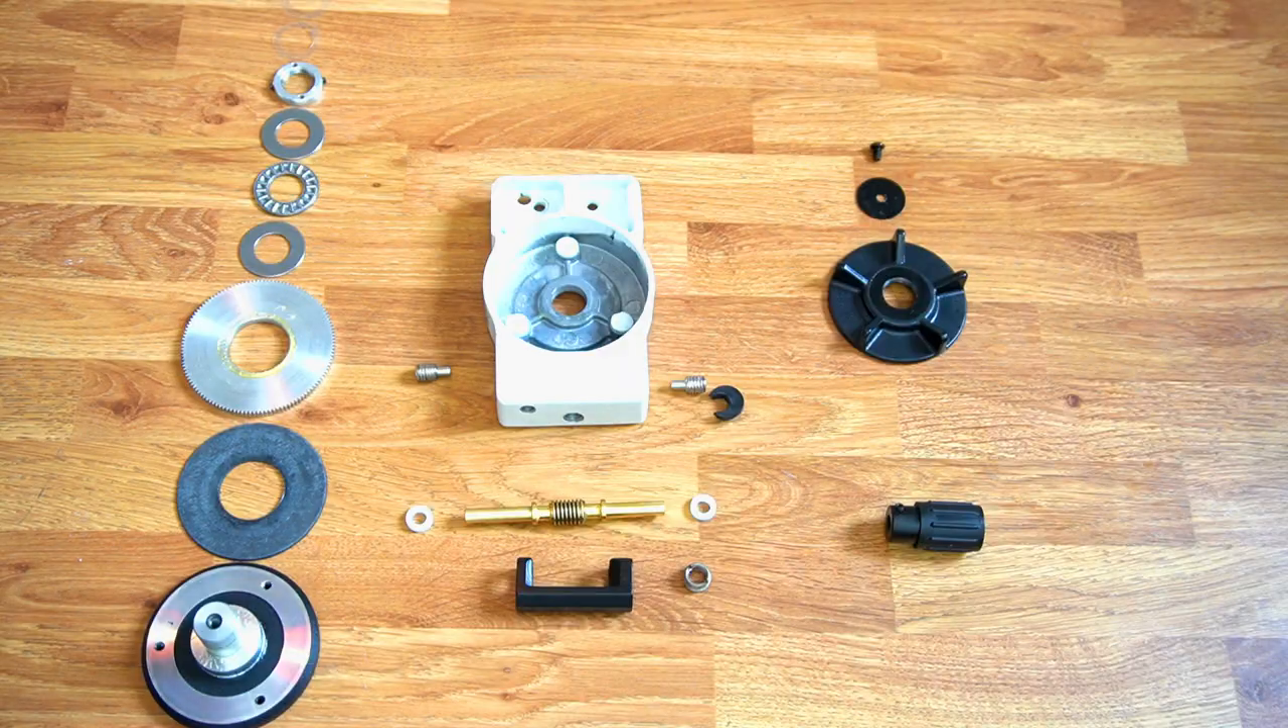So, now, that's the whole drive unit stripped down.